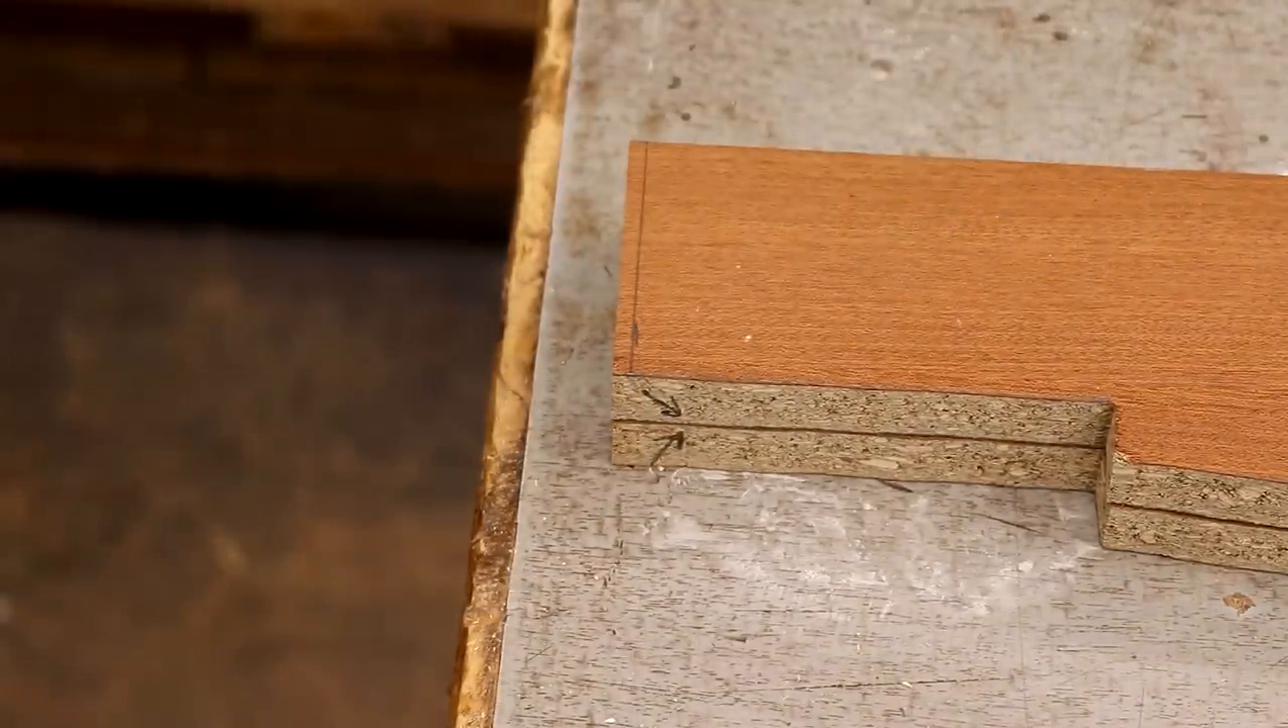Those side panels matched up nicely.